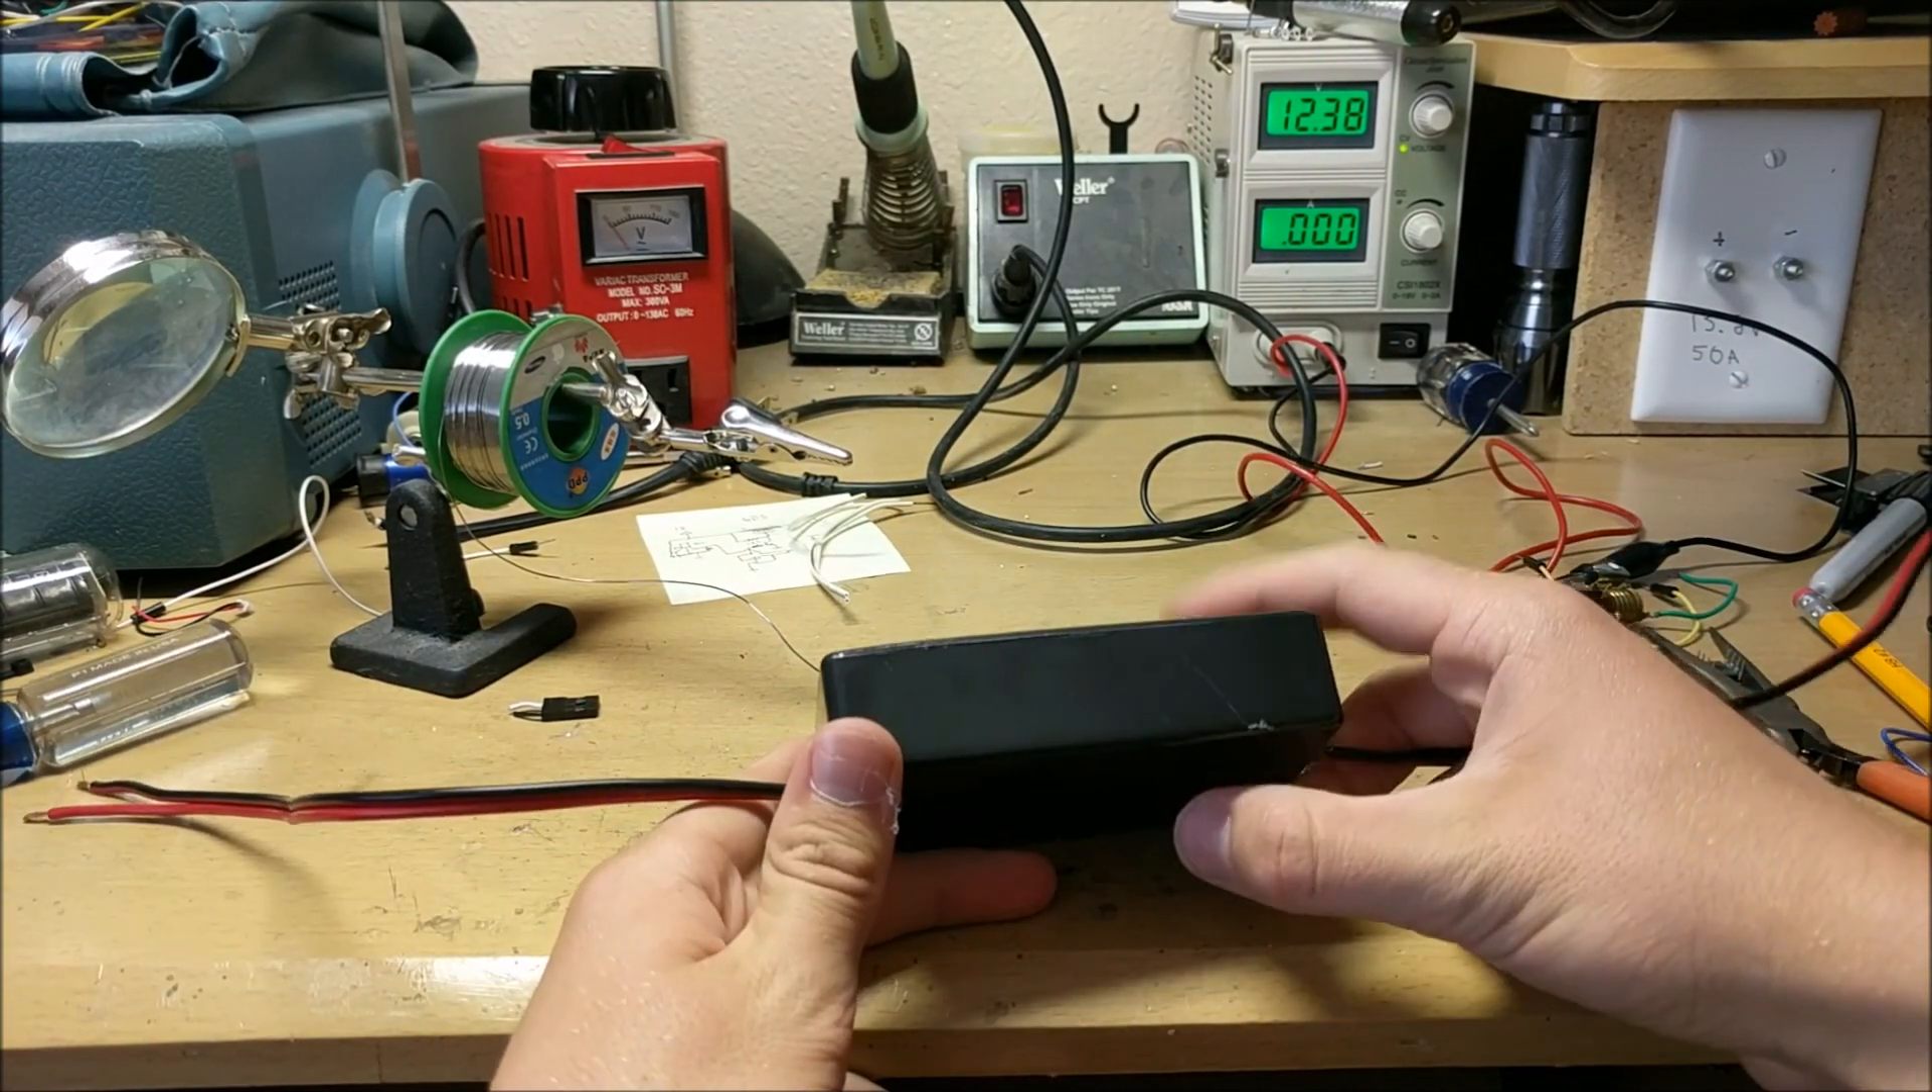Okay so as you can see this is the box all closed up.